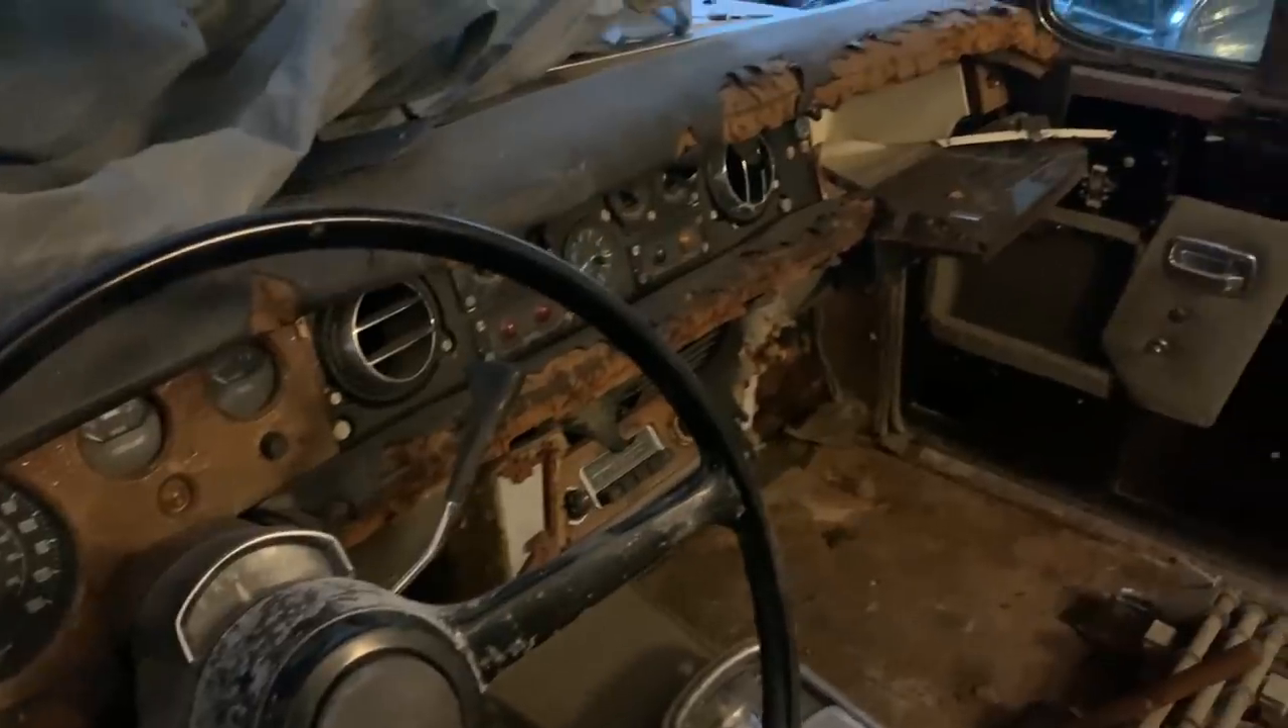But right now I've got this nasty gross dashboard still in this car and it bugs me every time I look at it so I'm going to start the disassembly process right now.